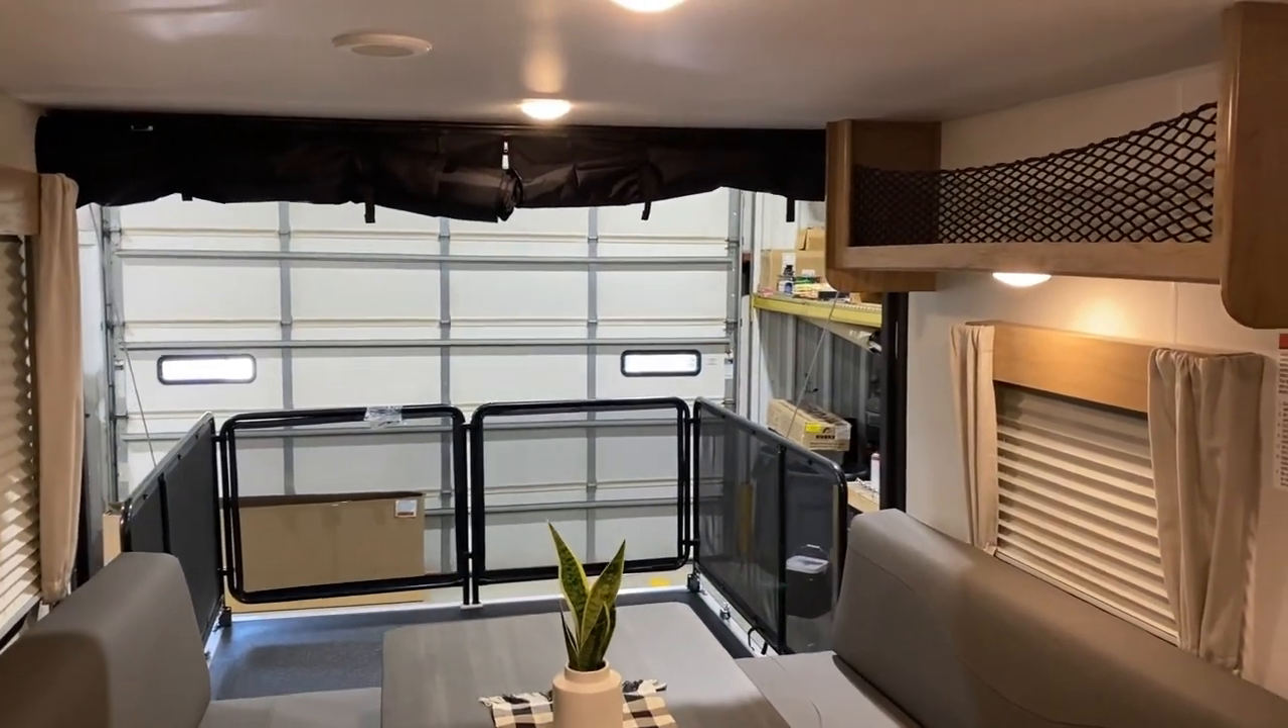Got the porch all set up. You can see the screen wall, which is rolled up.